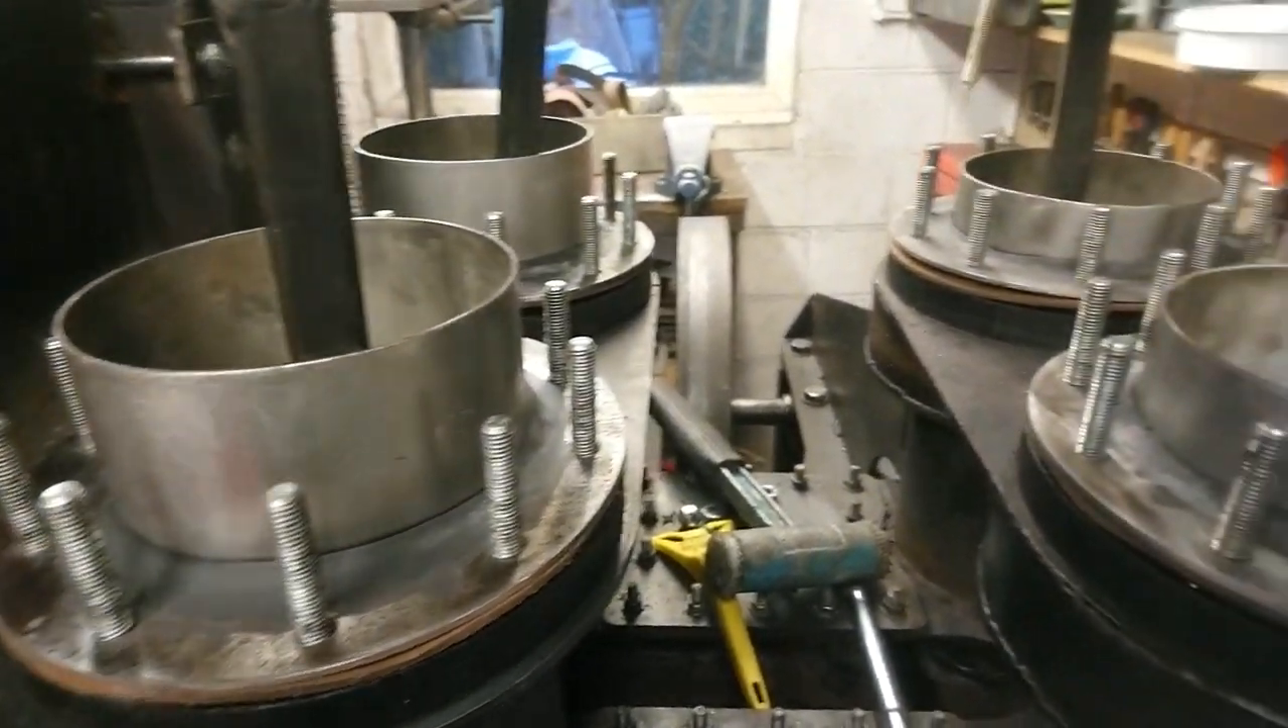Okay, so there's our support rings in place.